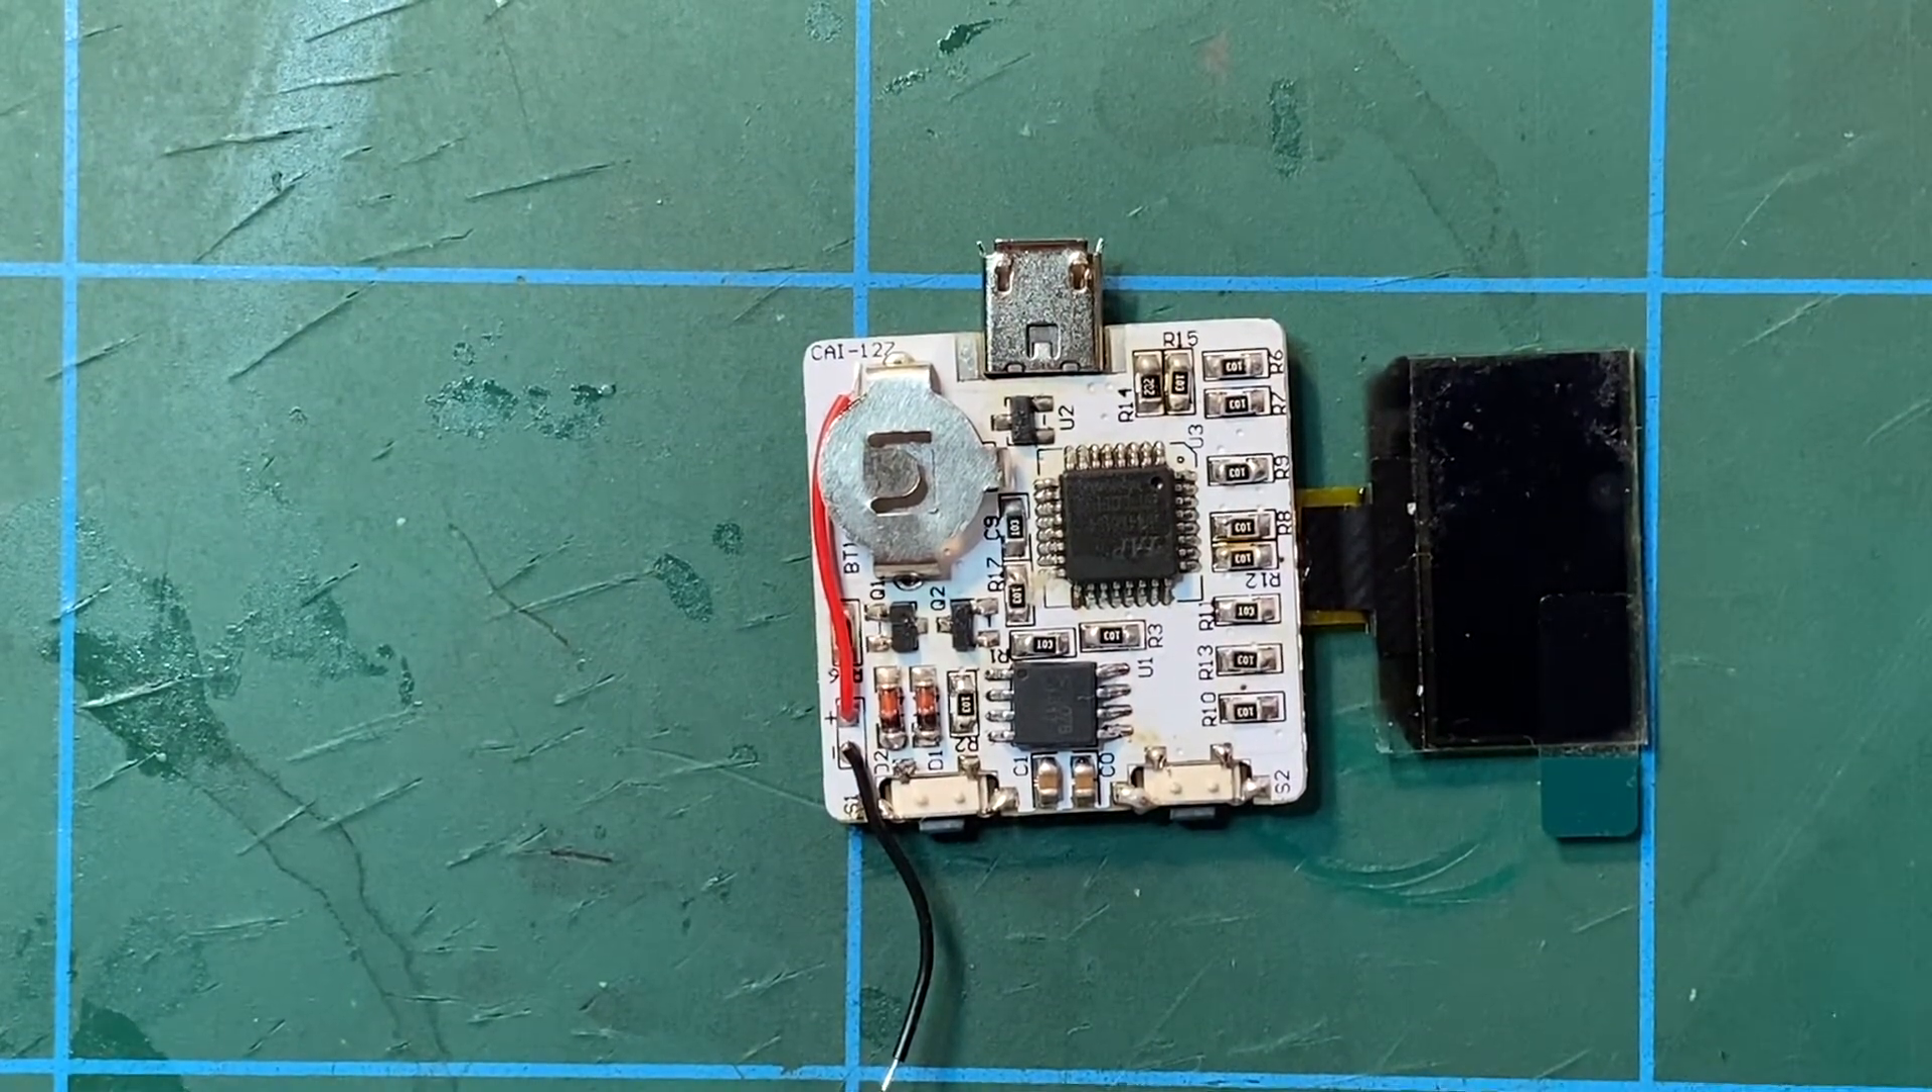So there we have the main electronics put together.